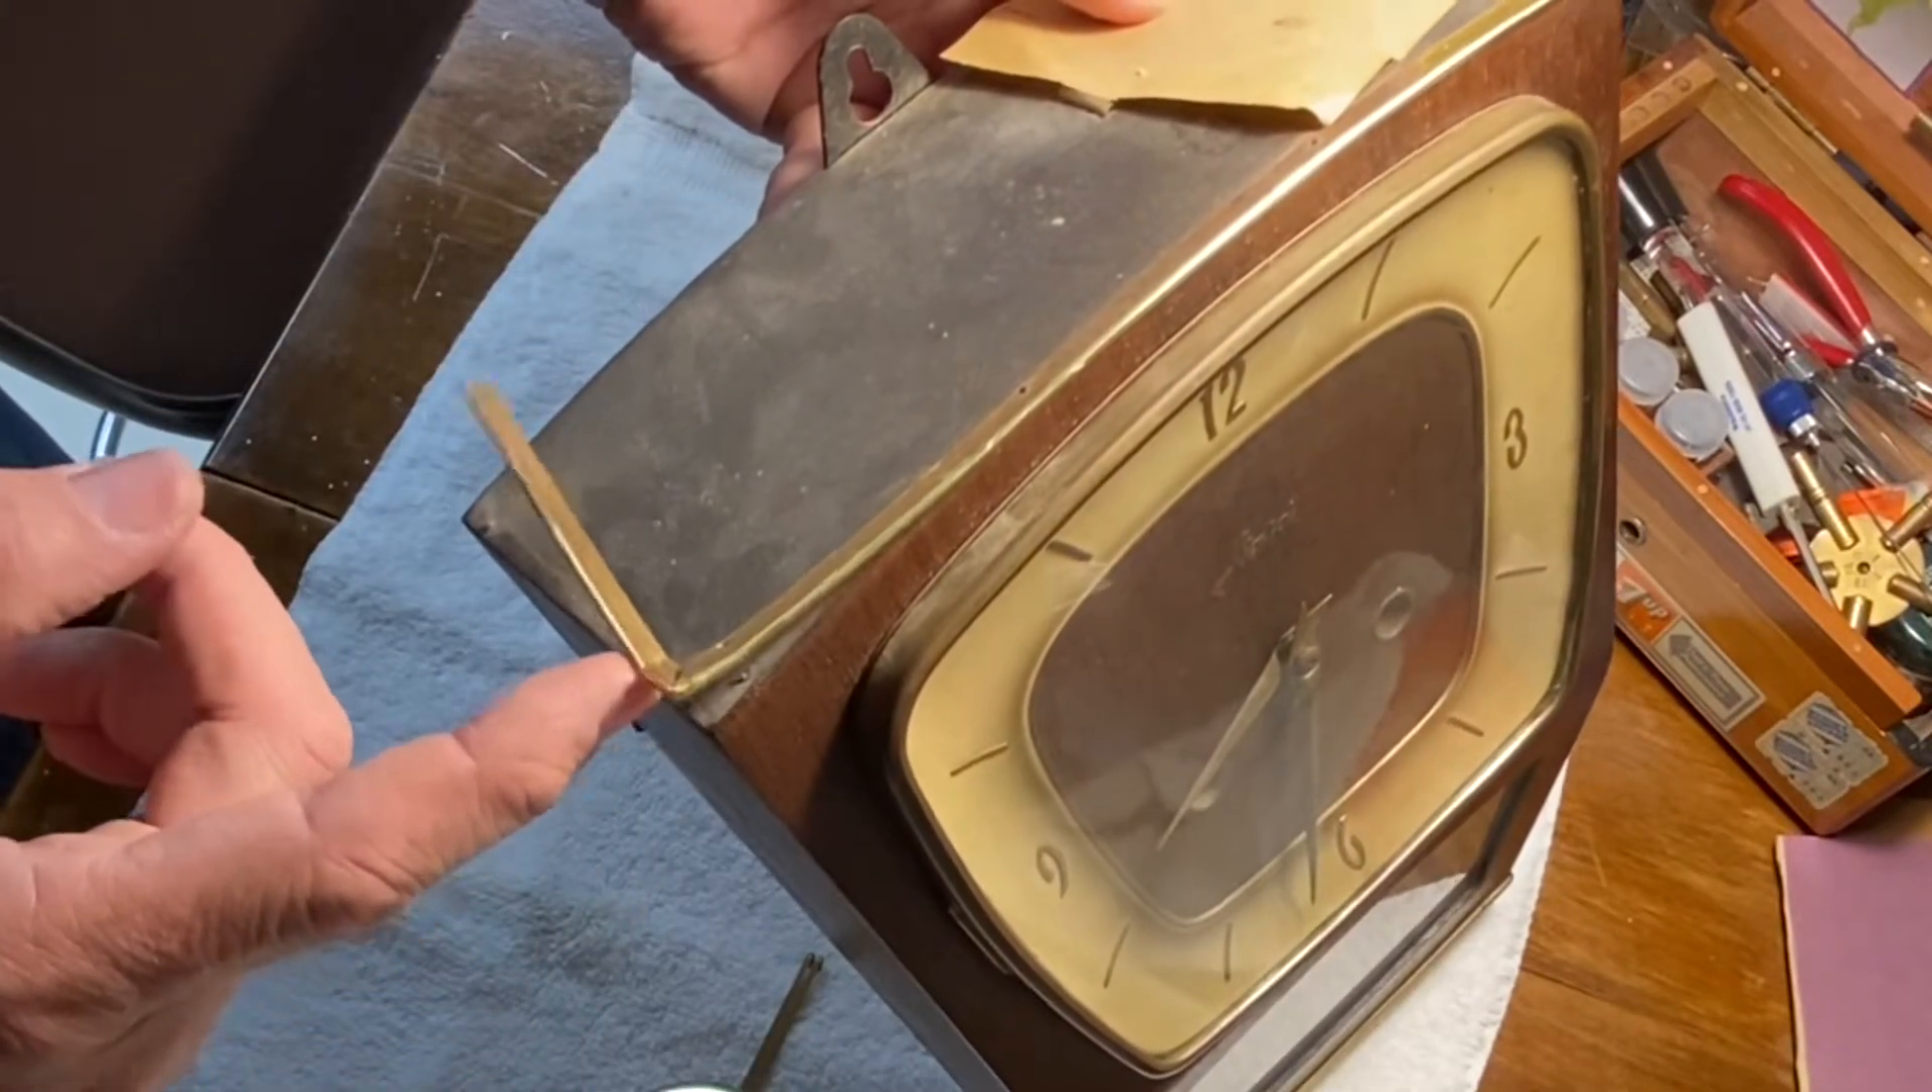We have a nice piece of brass trim that goes around the top and also the bottom and it has lifted up here.